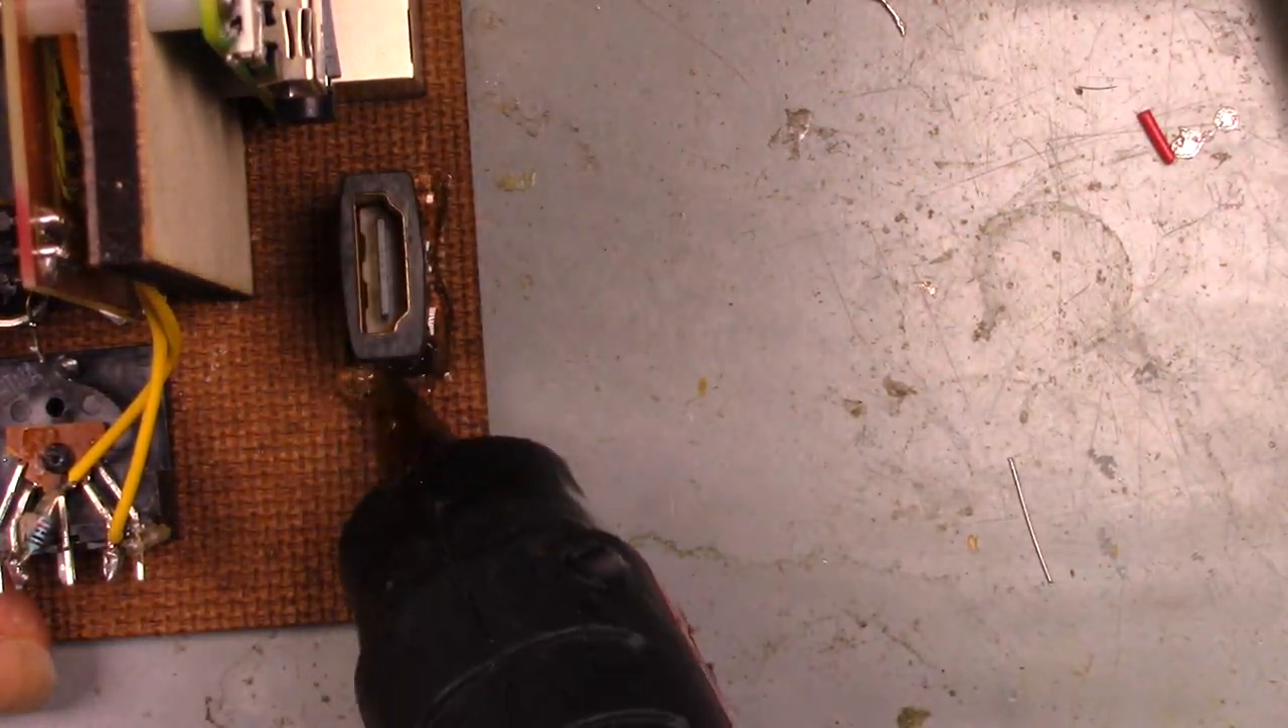The HDMI coupler was mounted with hot glue, which bonds very well to the fiberboard faceplate.